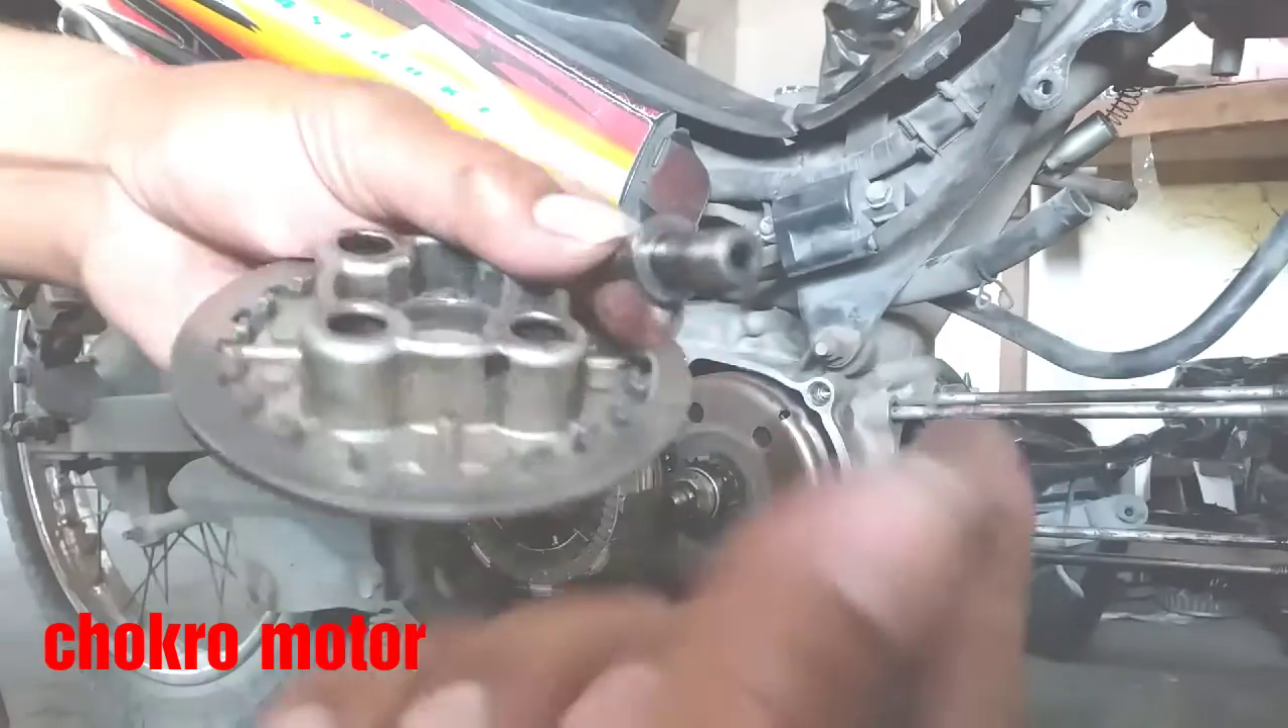Nah ini penekan setut koplingnya ini belum dipasang.